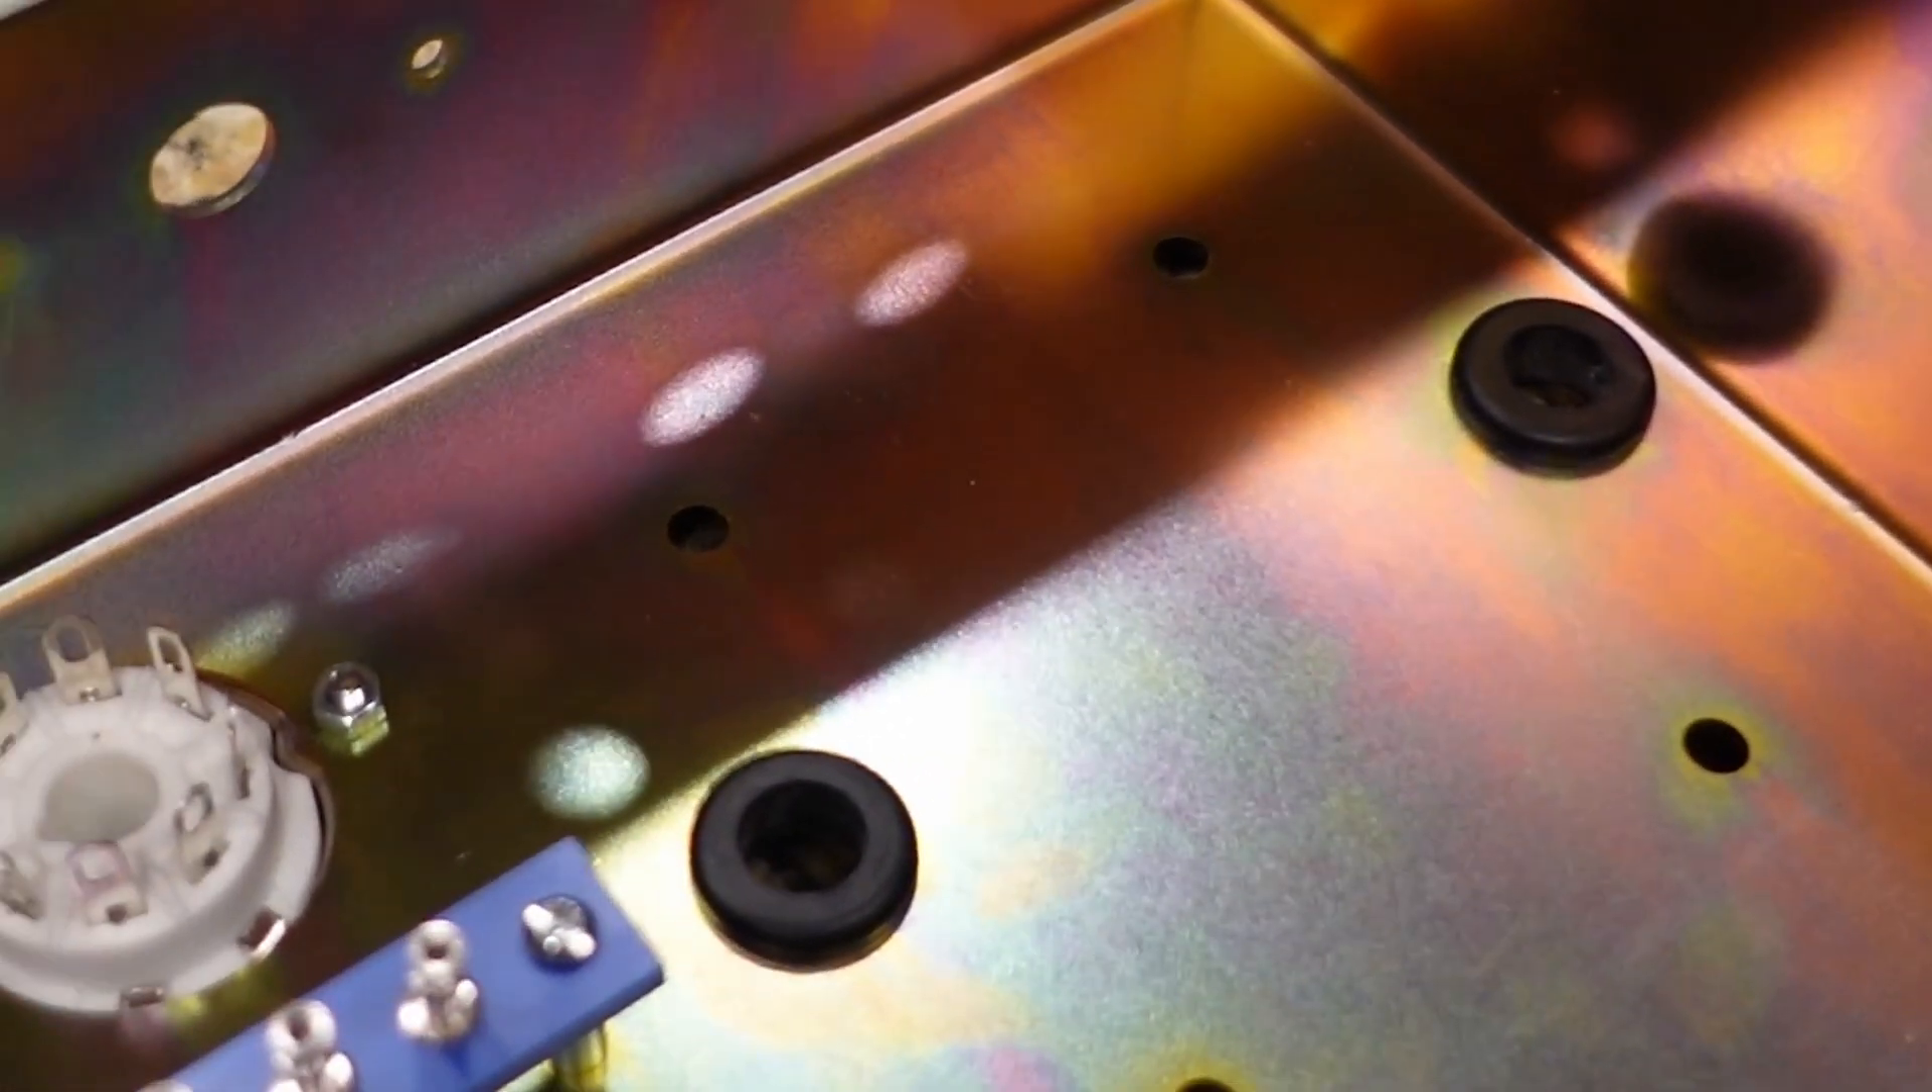But anyway i installed the grommets to protect the wires from the edge of the chassis because it can be sharp.